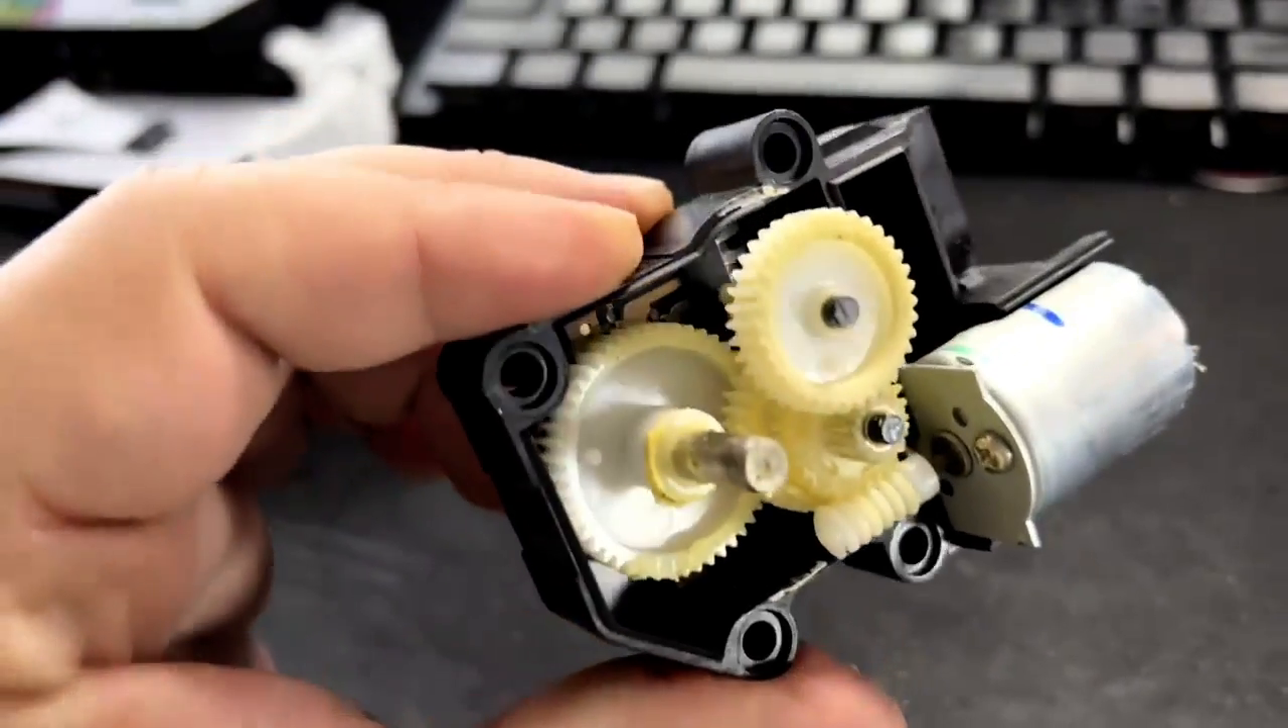So here we are with the motor disassembled.